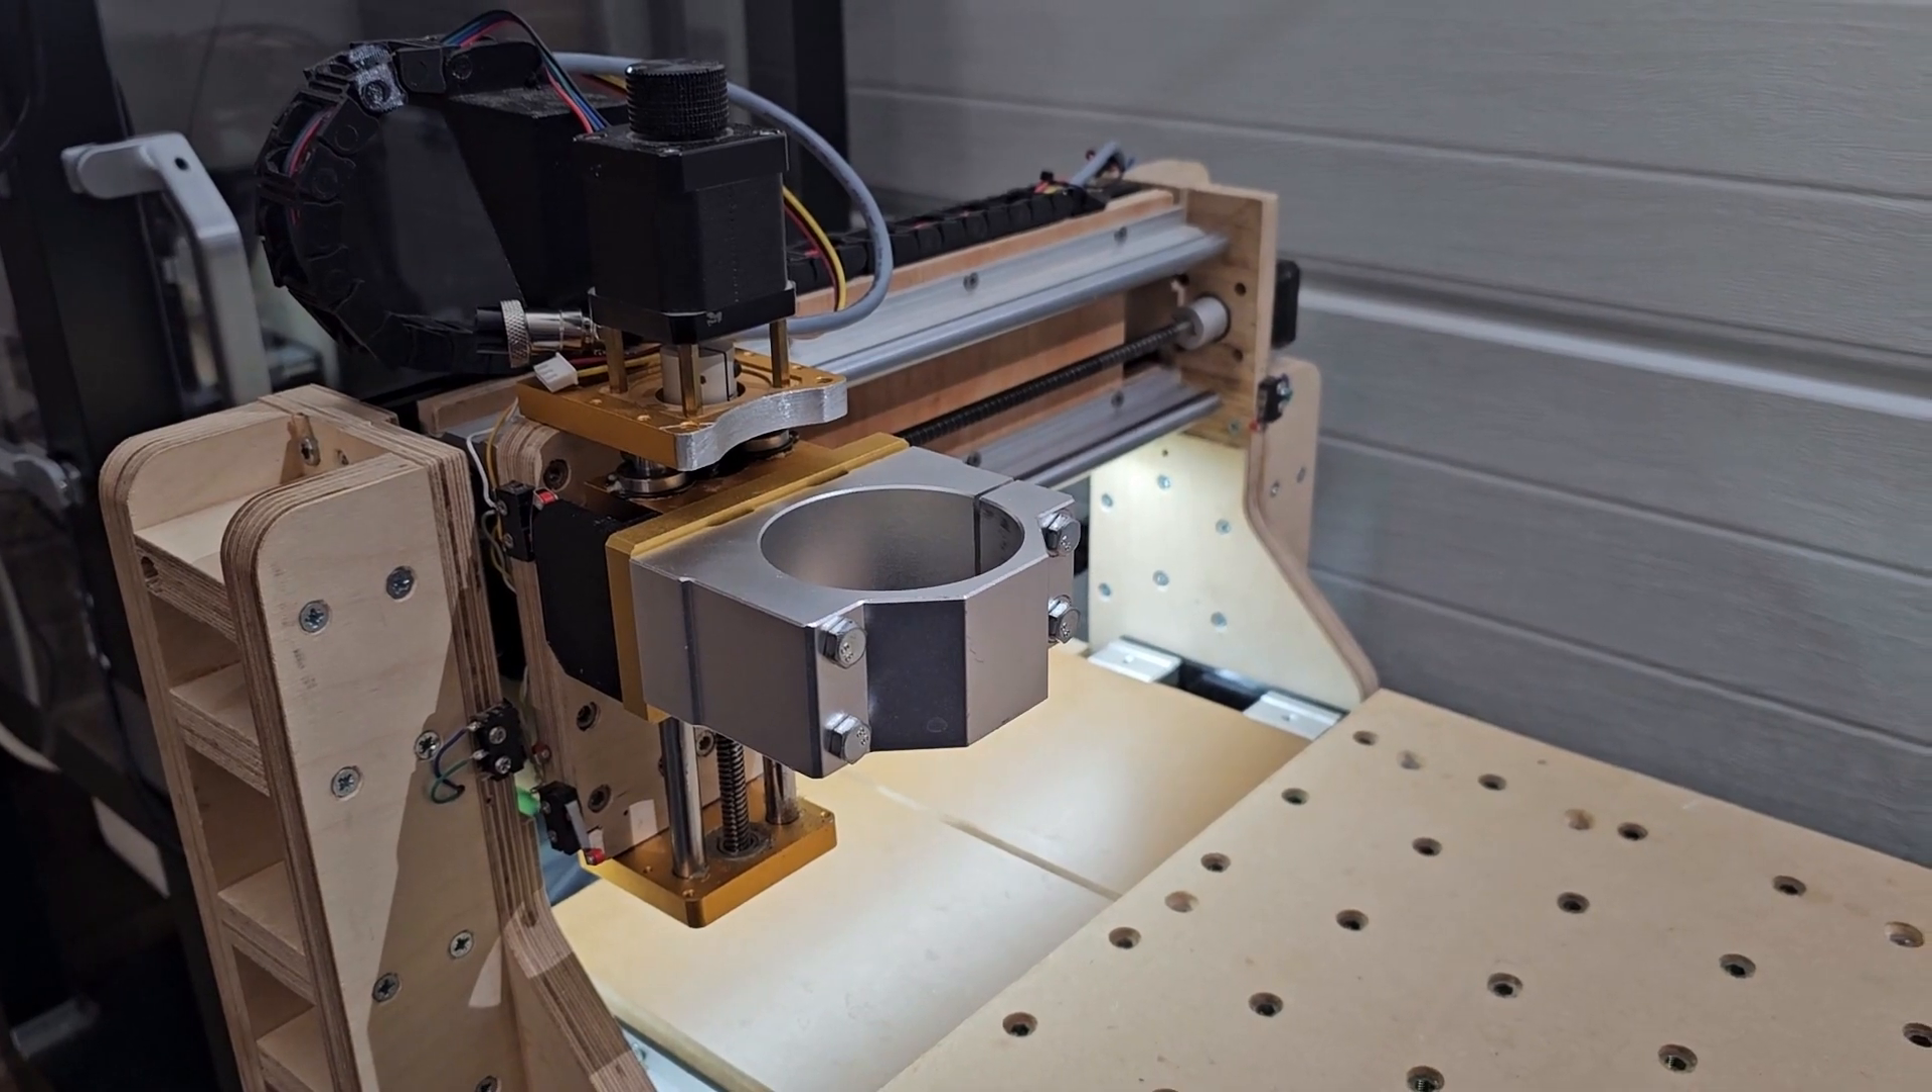You might have noticed then in the intro to this video and in this clip that we're showing now there's no spindle fitted.